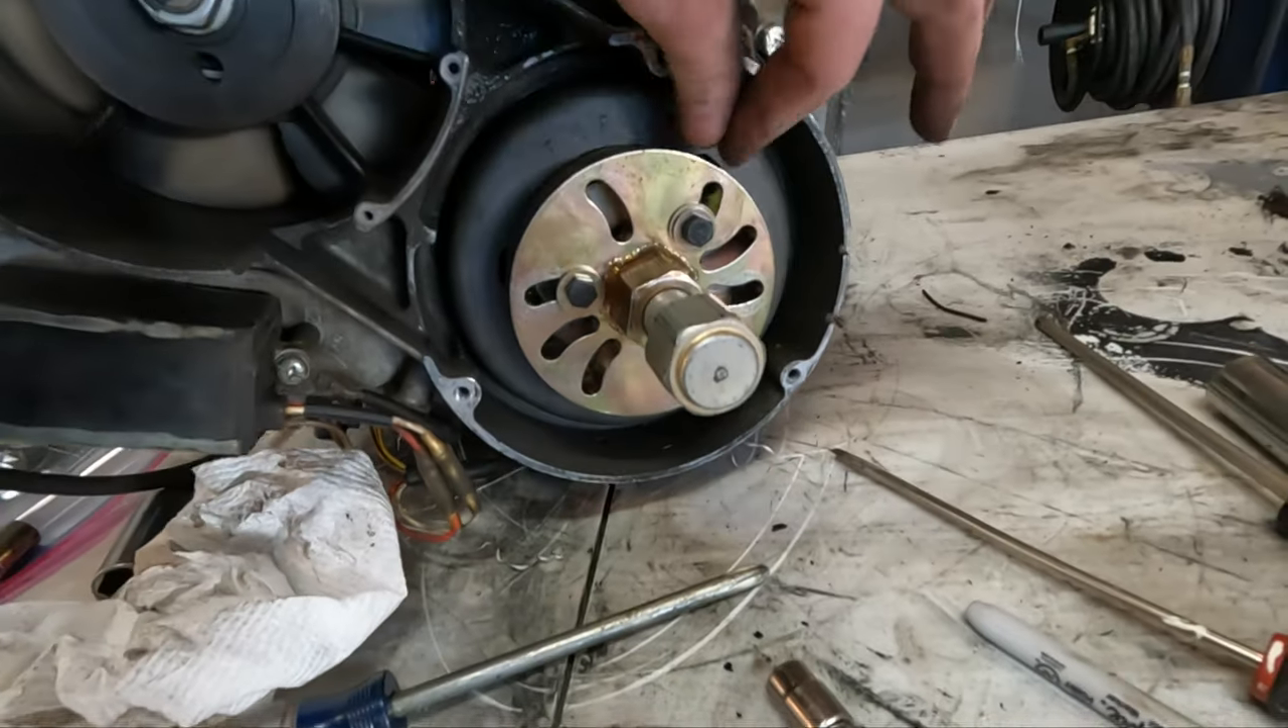I got our puller all set up.